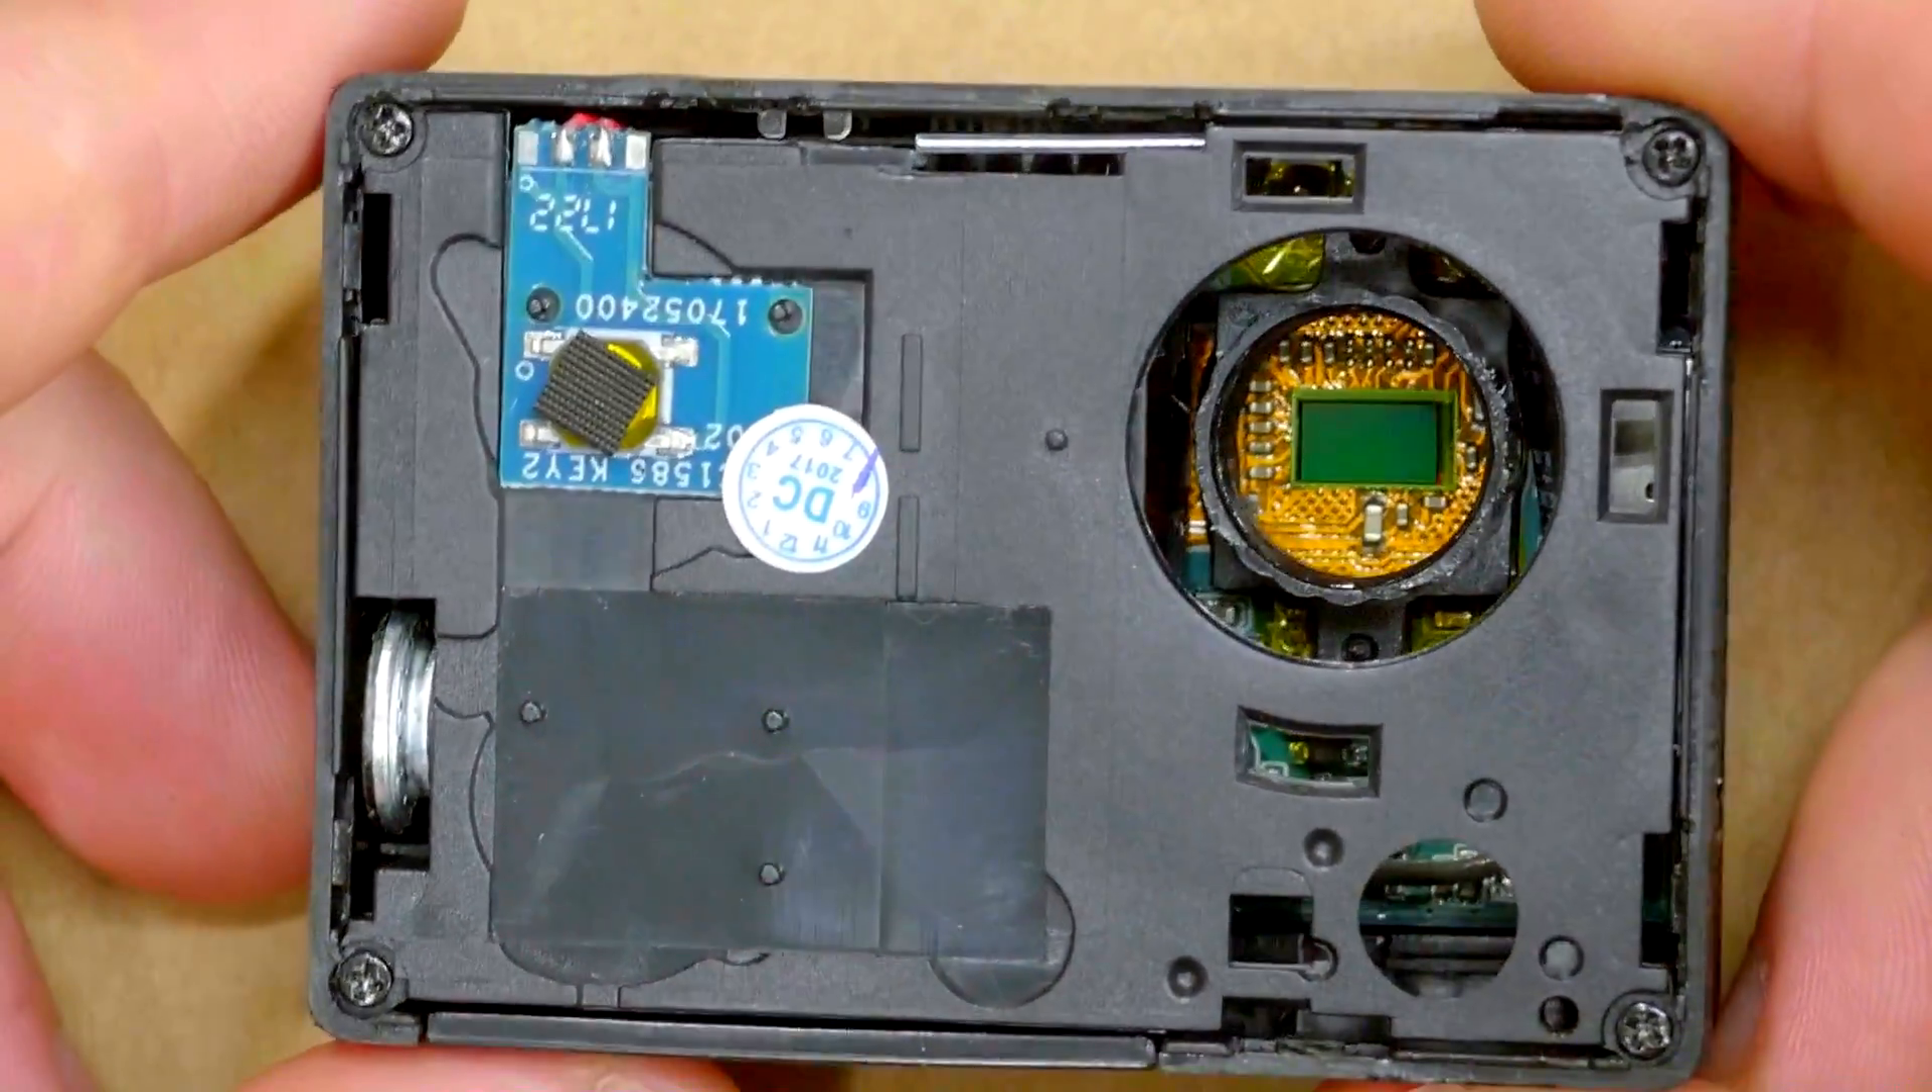So now with that lens out, the sensor is completely exposed.